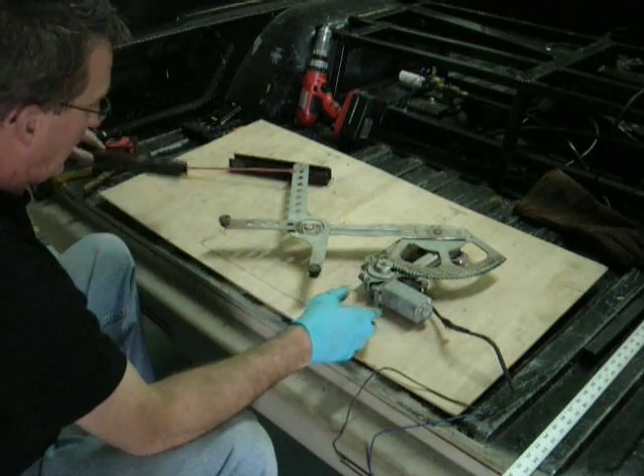So what I've done is I've taken the power window regulator, motor and everything out of a extra door panel.